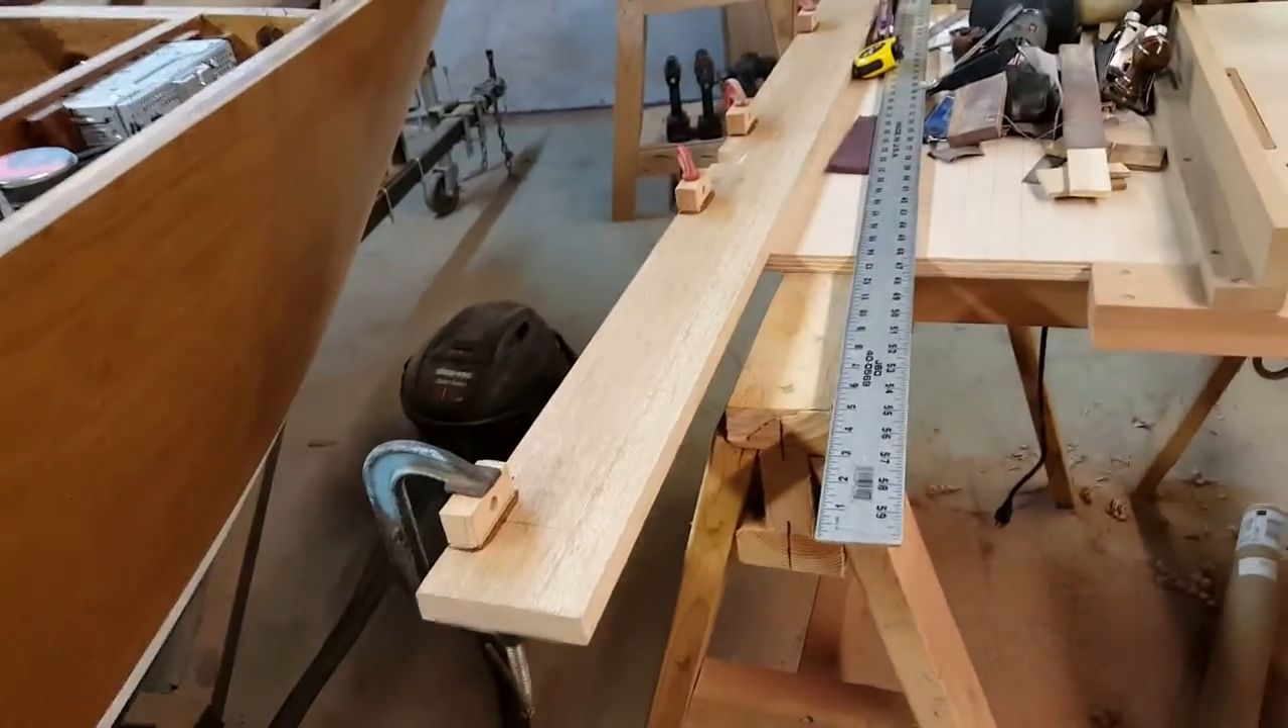You can see i've got all these little blocks where it's going to screw down to the floor planking uh just got those cut and glued on.